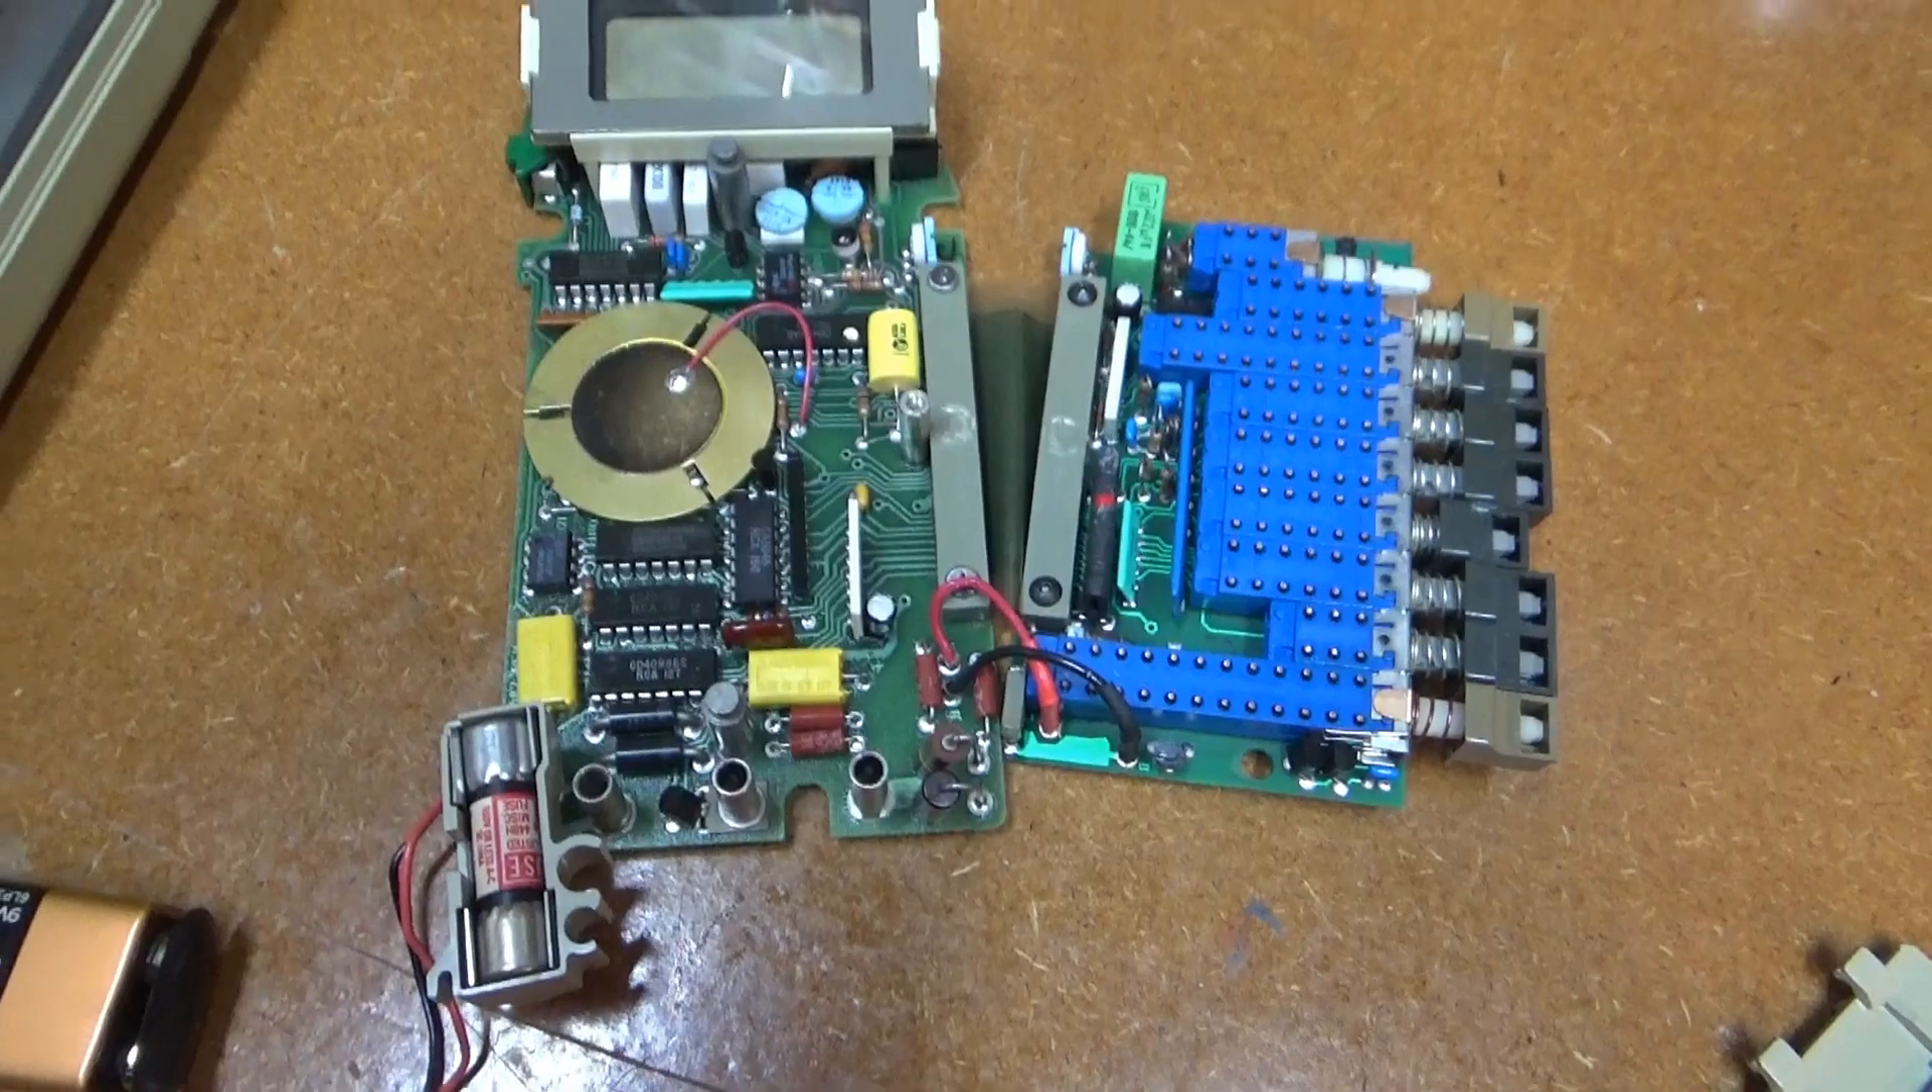This is a two board system so i got the board split.